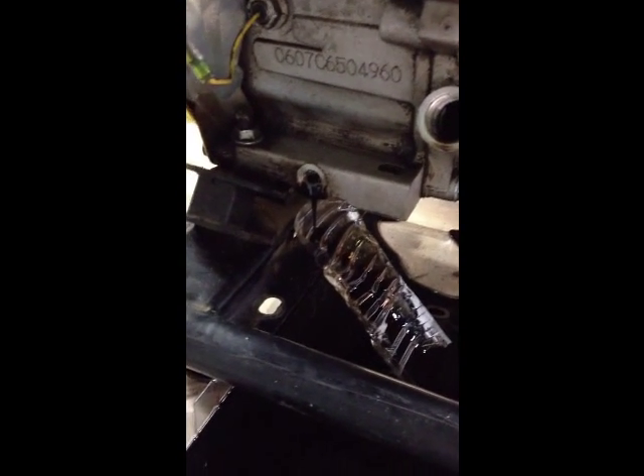So as you can see, I've taken out the drain plug, added a little plastic deflector.